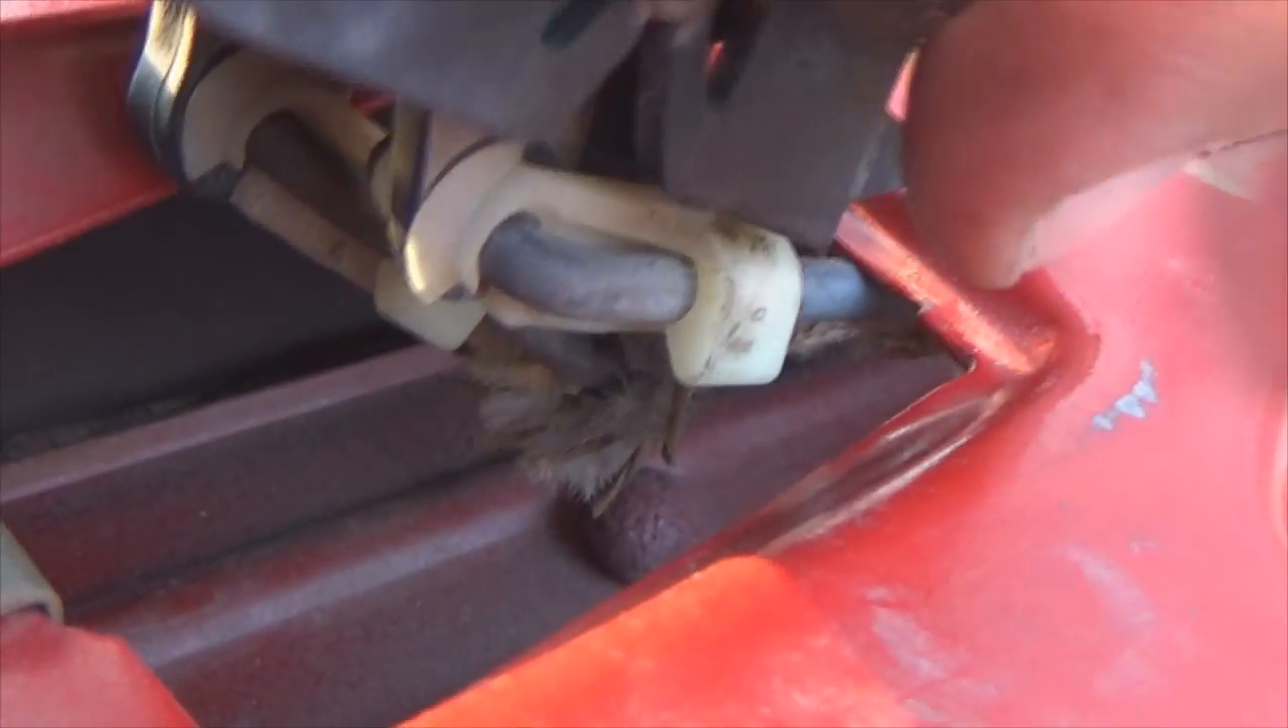You can see that the clips are snapped on top of the rods to hold them in place.